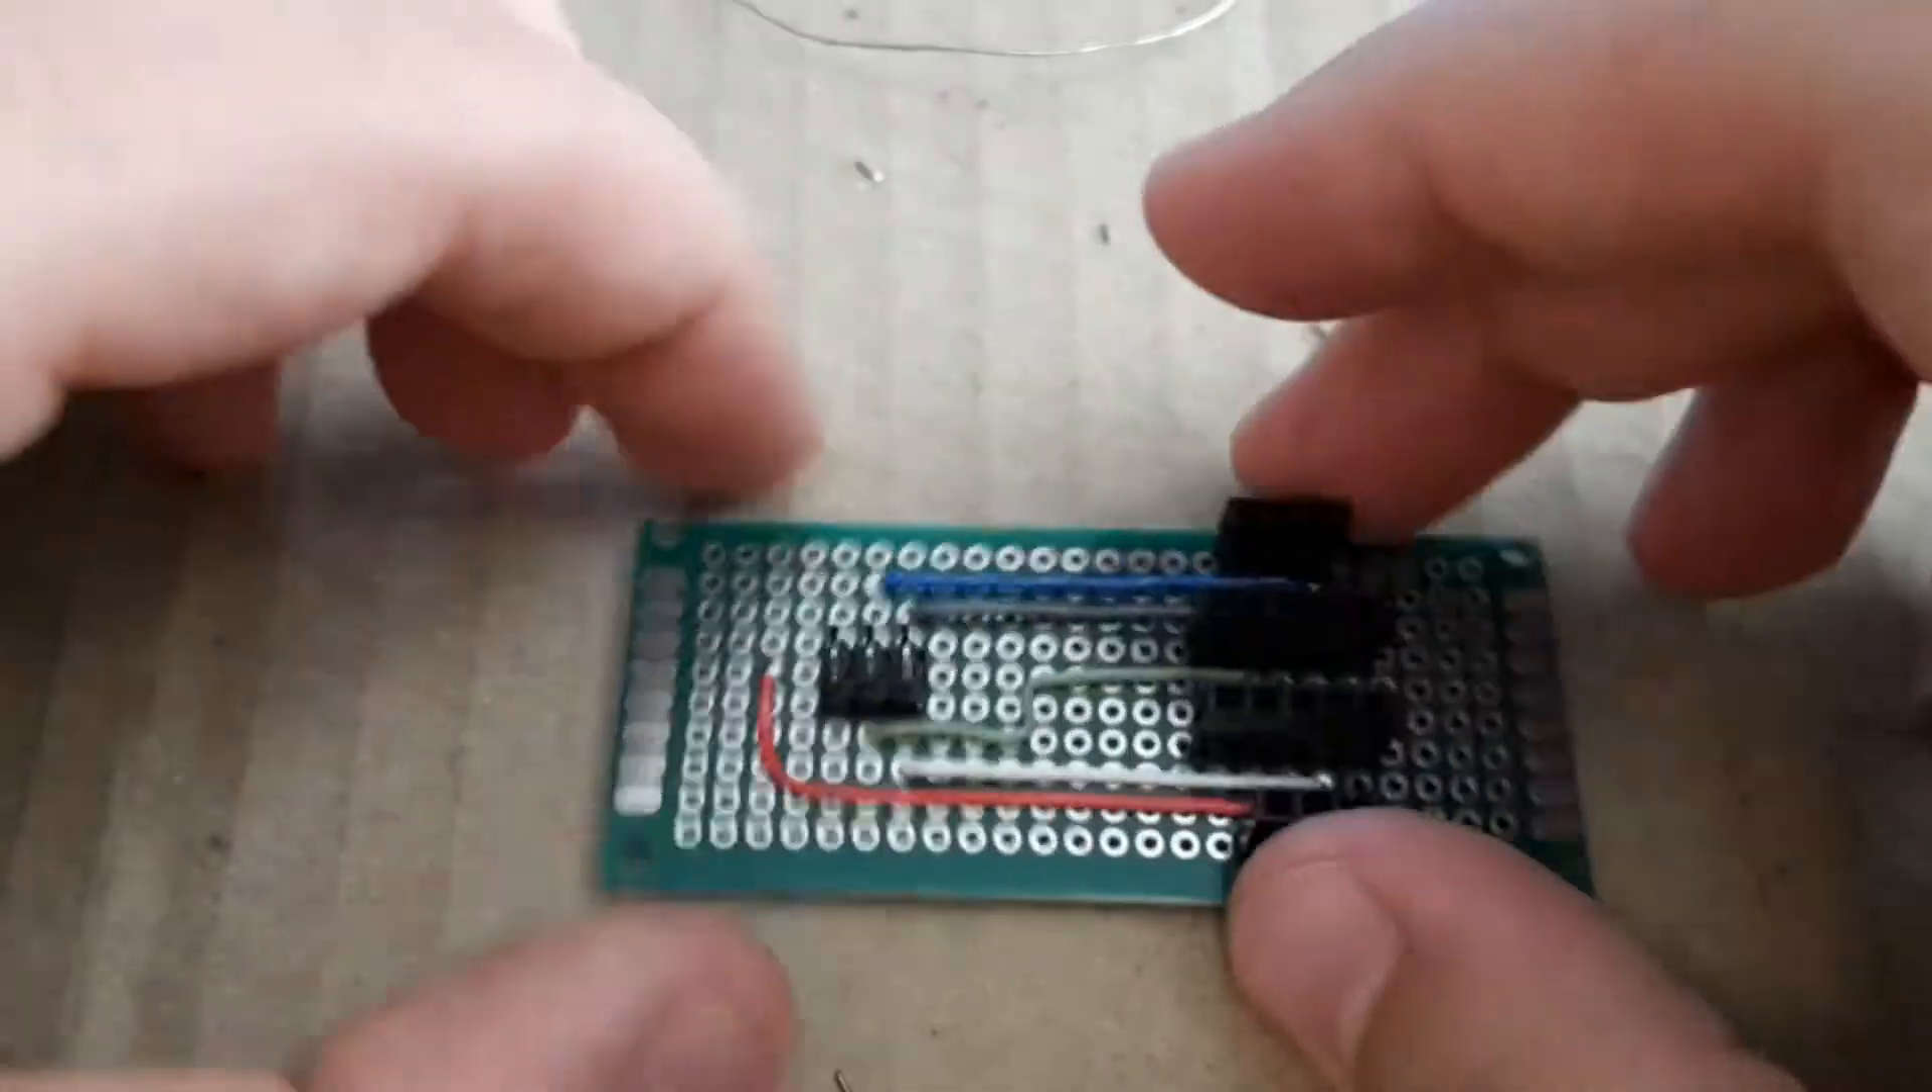Okay, the wires are in place and I'm going to finish it now, yeah.